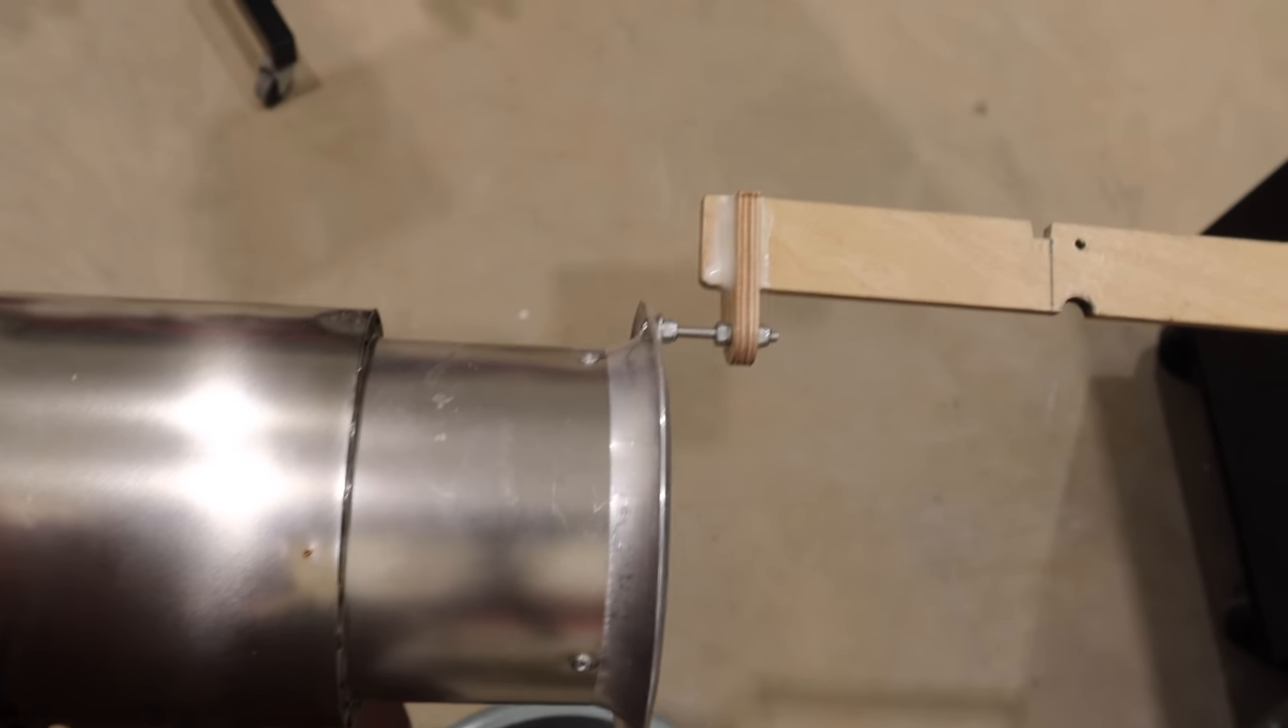We've got that removable engine rail mounted to the pipe the spacing's all figured out.